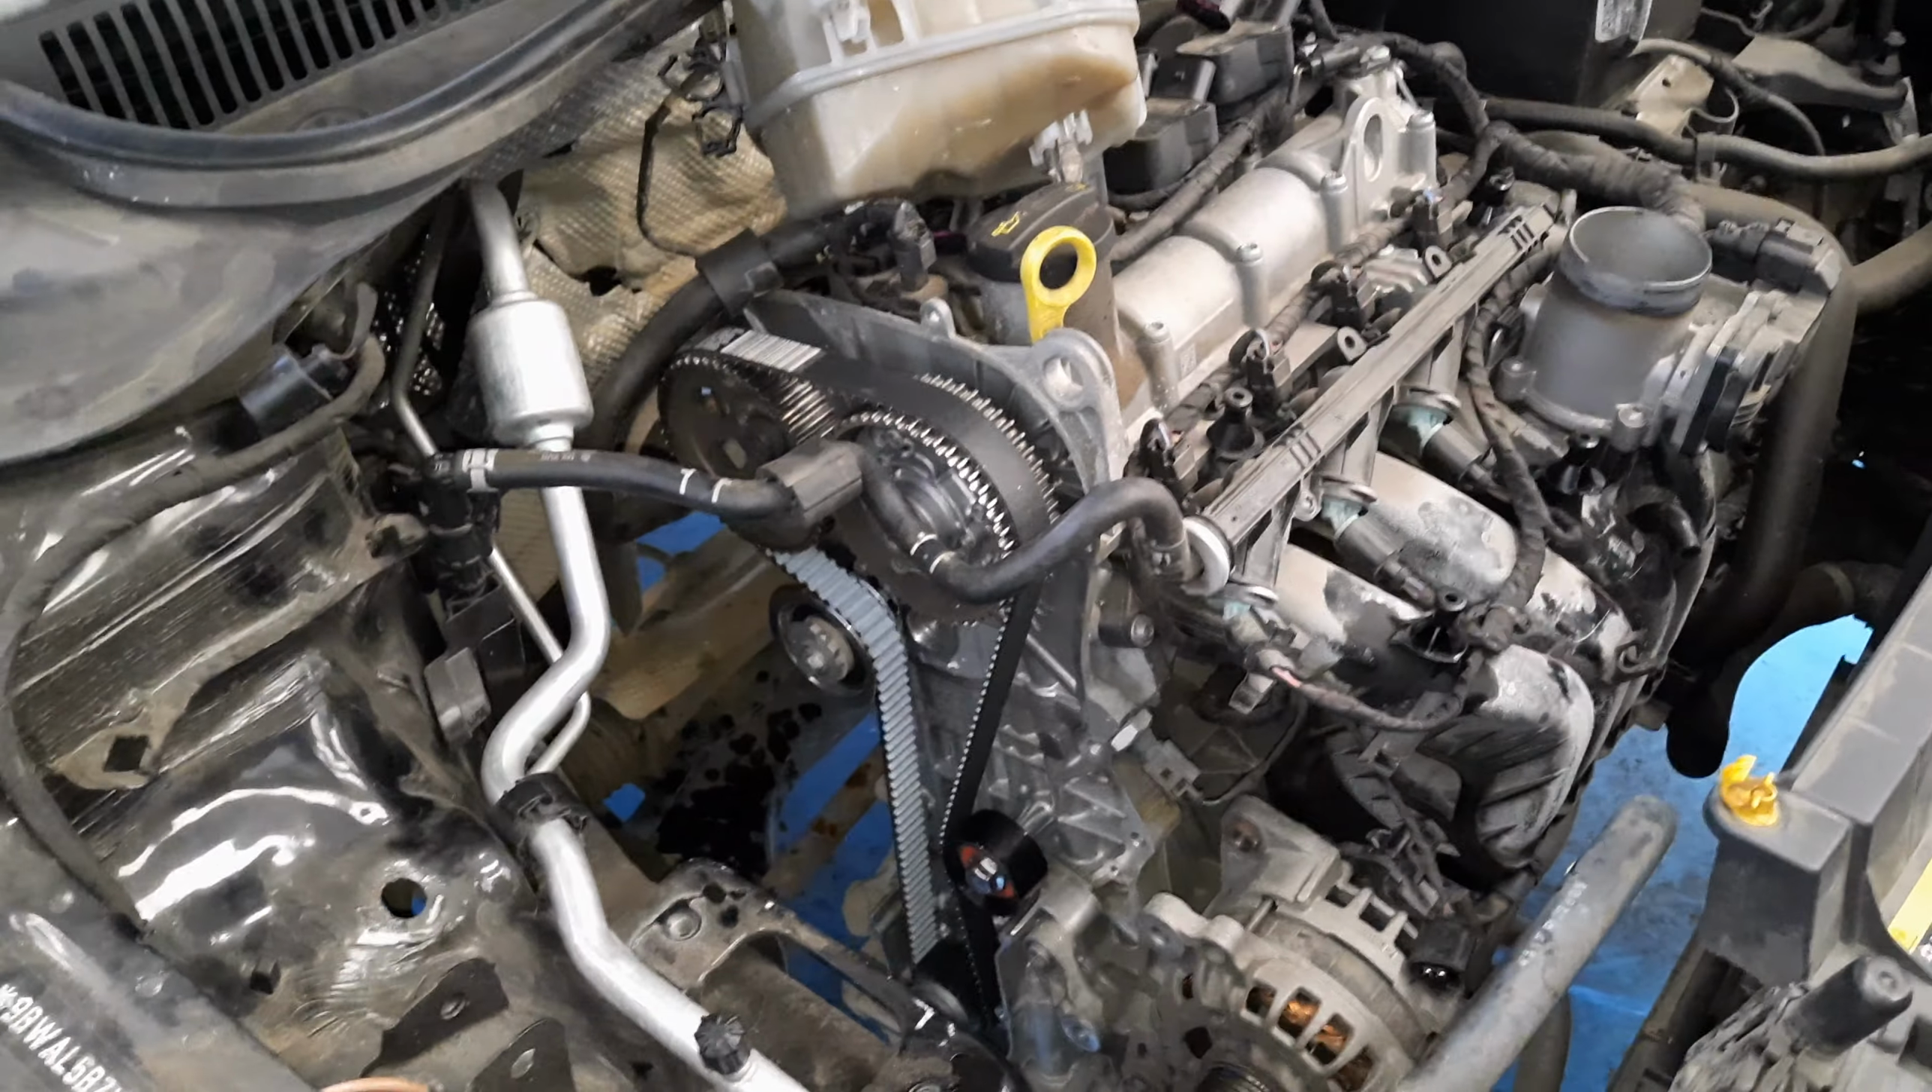Então aqui tá instalada a correia.